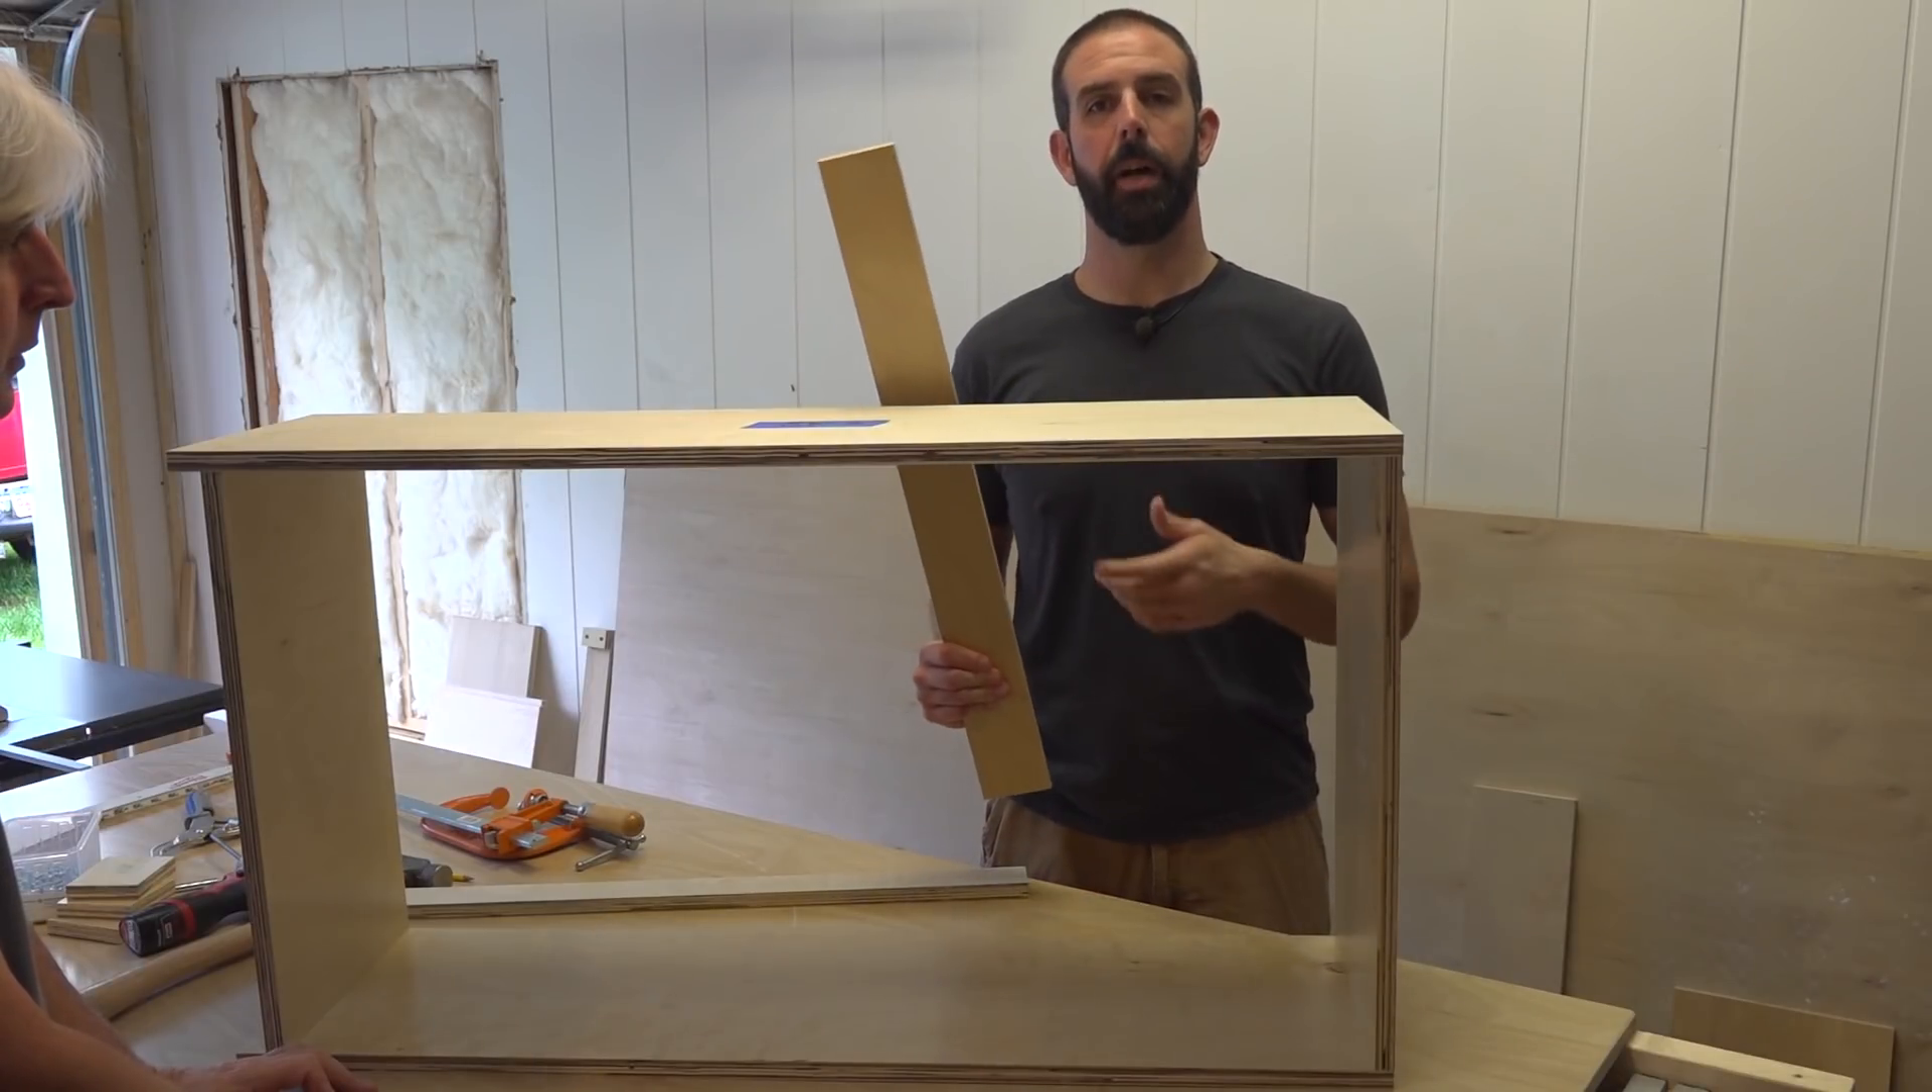Okay guys we've got the box assembled now we just need to put stretchers in the back to be able to secure it to the wall.